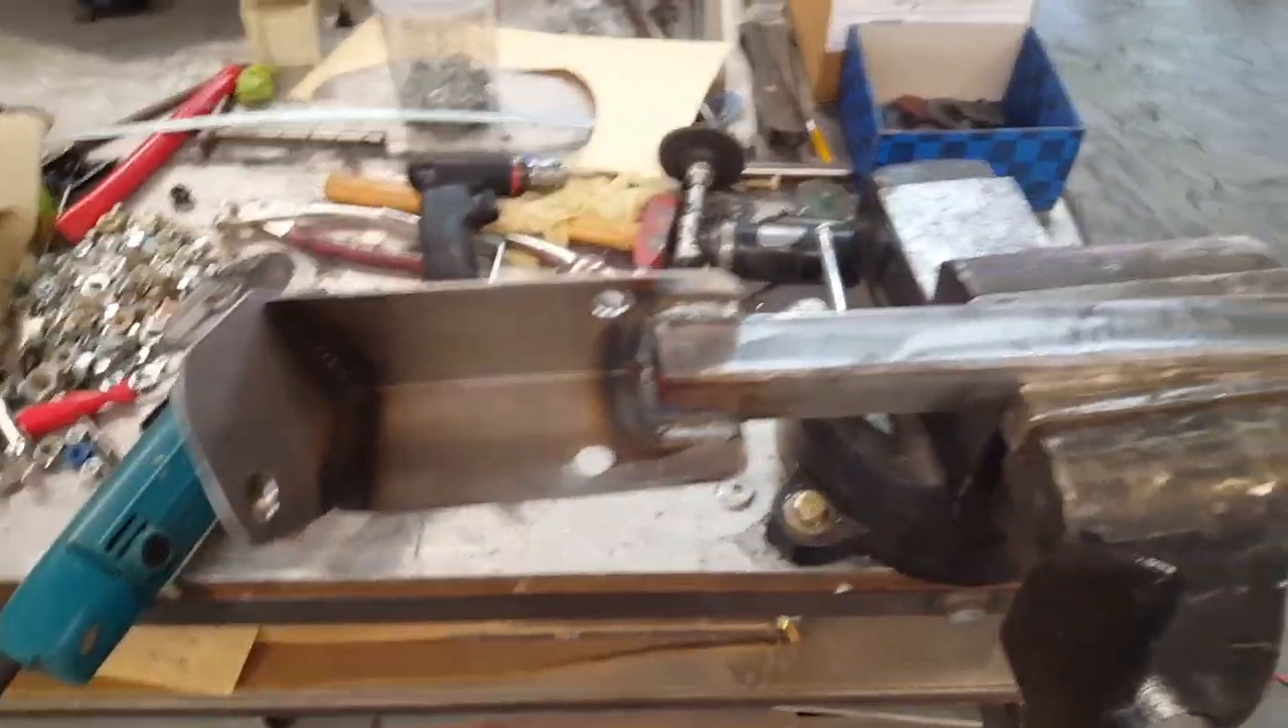All right so this is what the bumper support looks like welded up cleaned up and out of the bumper.